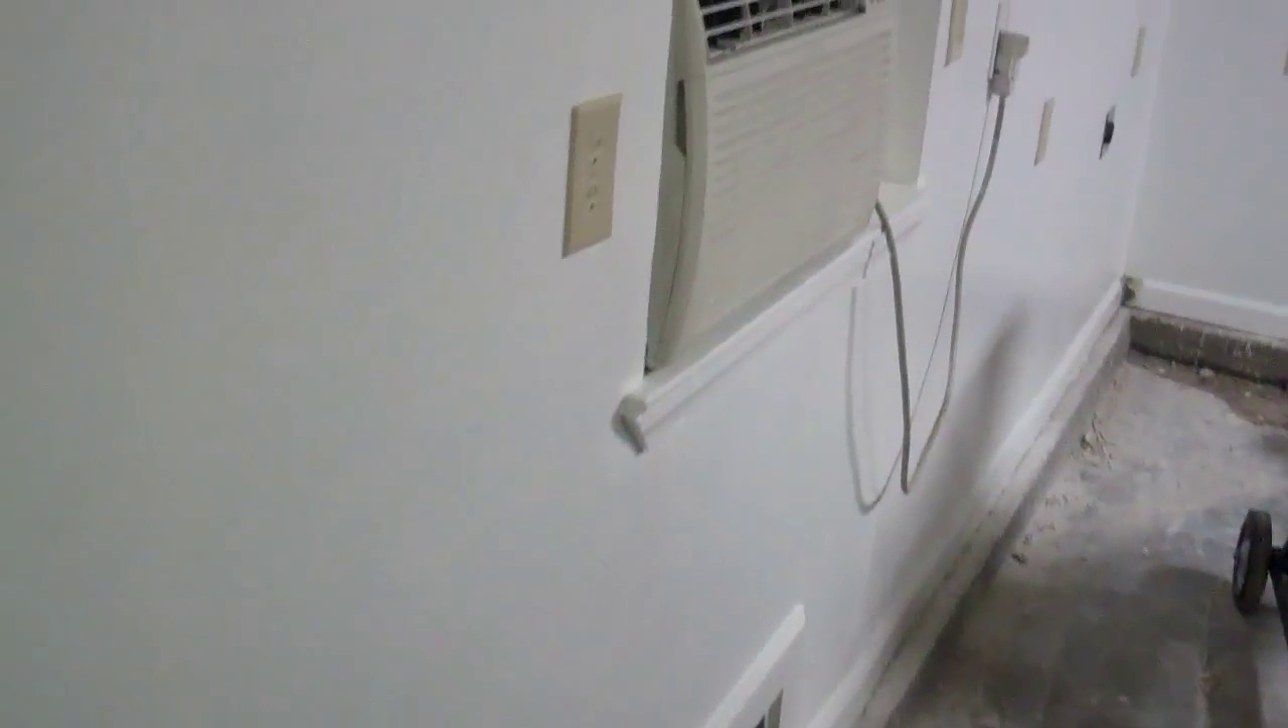Yeah, I got all the walls sheetrocked and the trim back on.